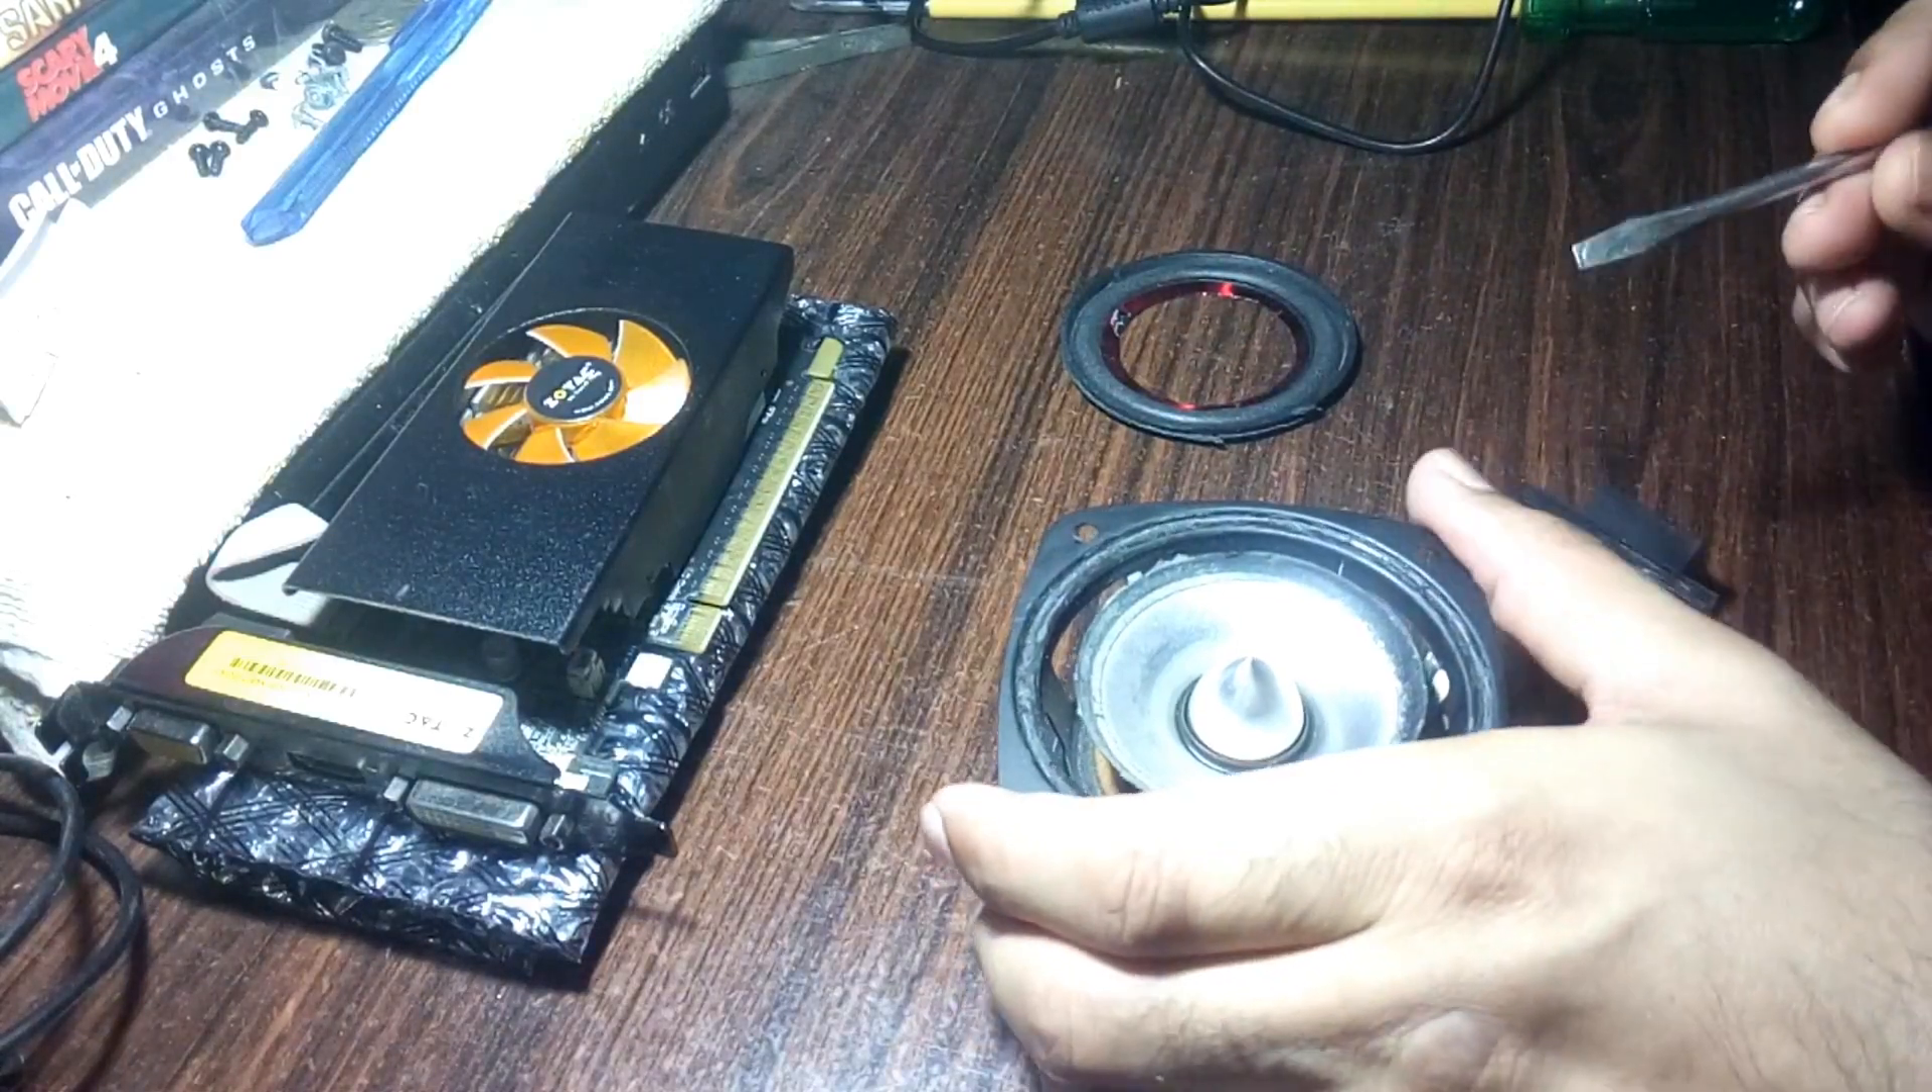I have already removed the surround and also the edges are clean but still i need to do some more cleaning.